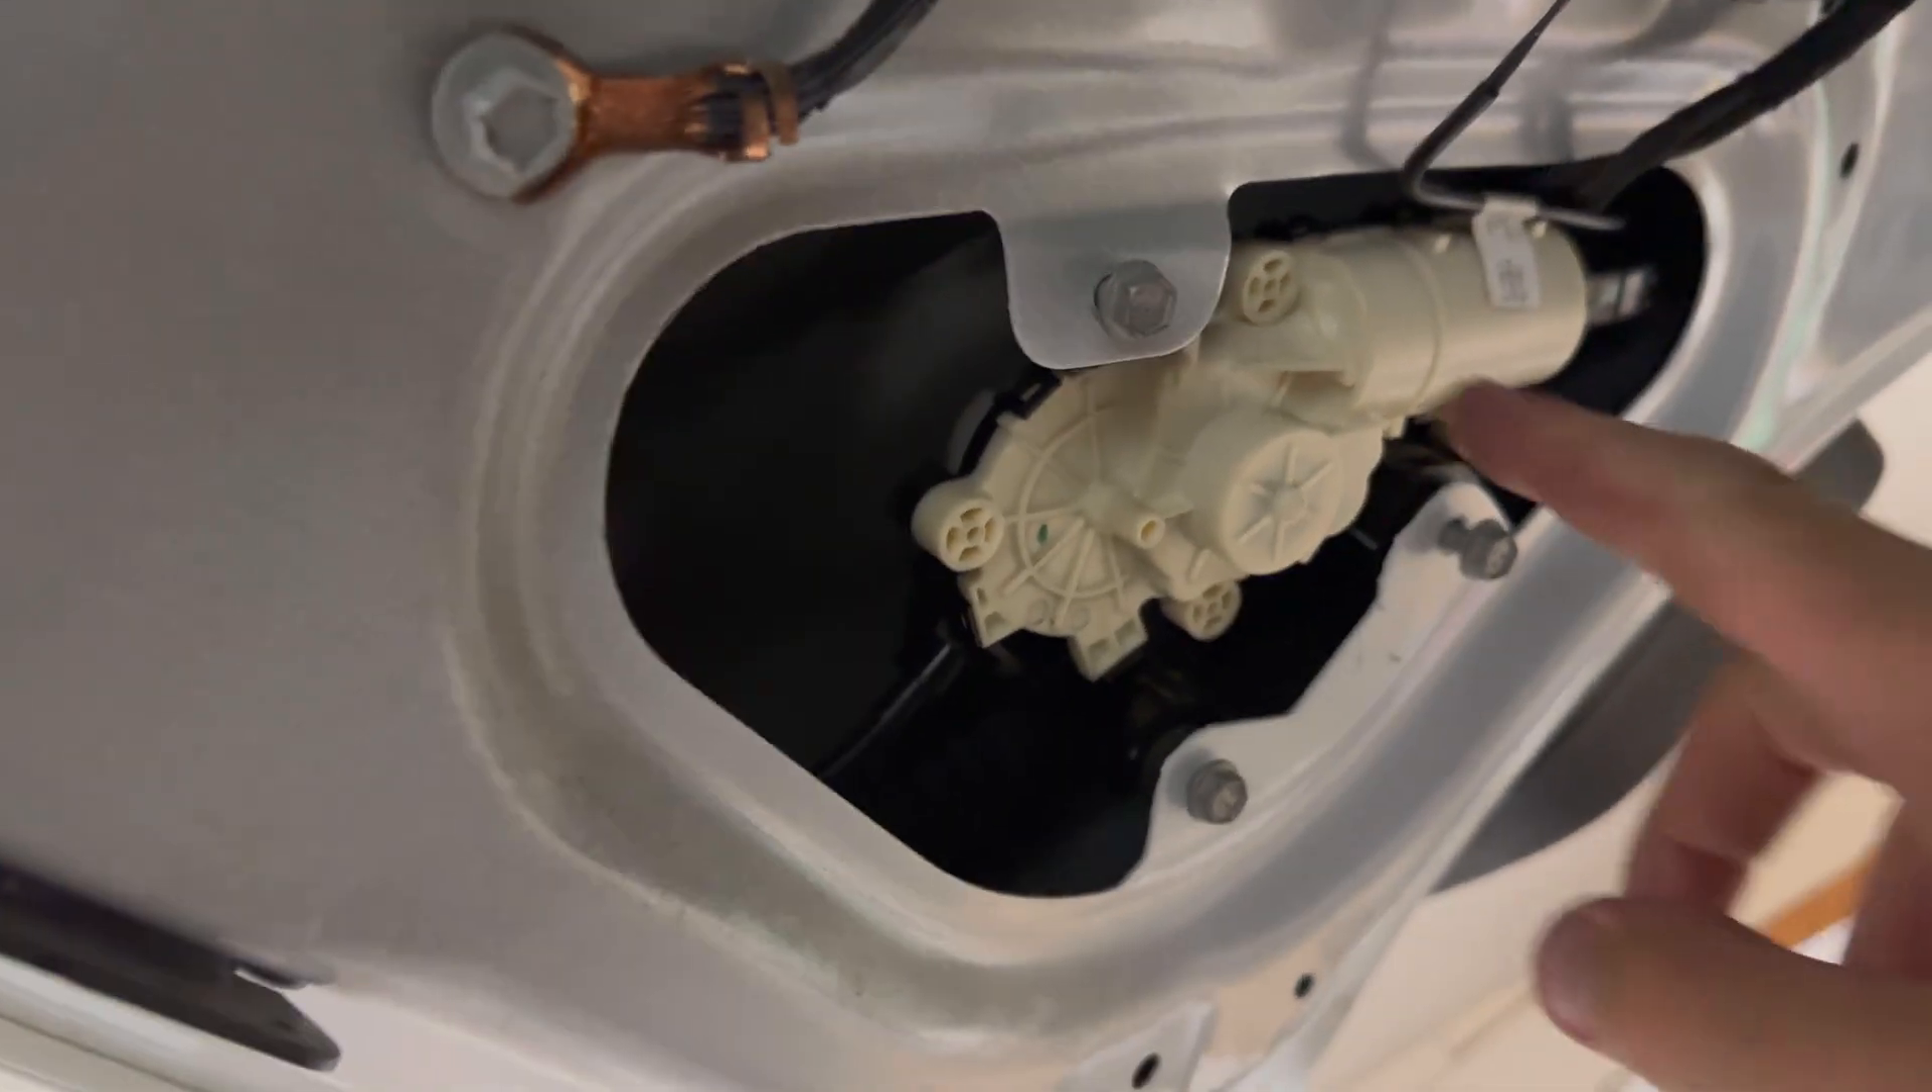So you can see I've got the cinch motor into place.